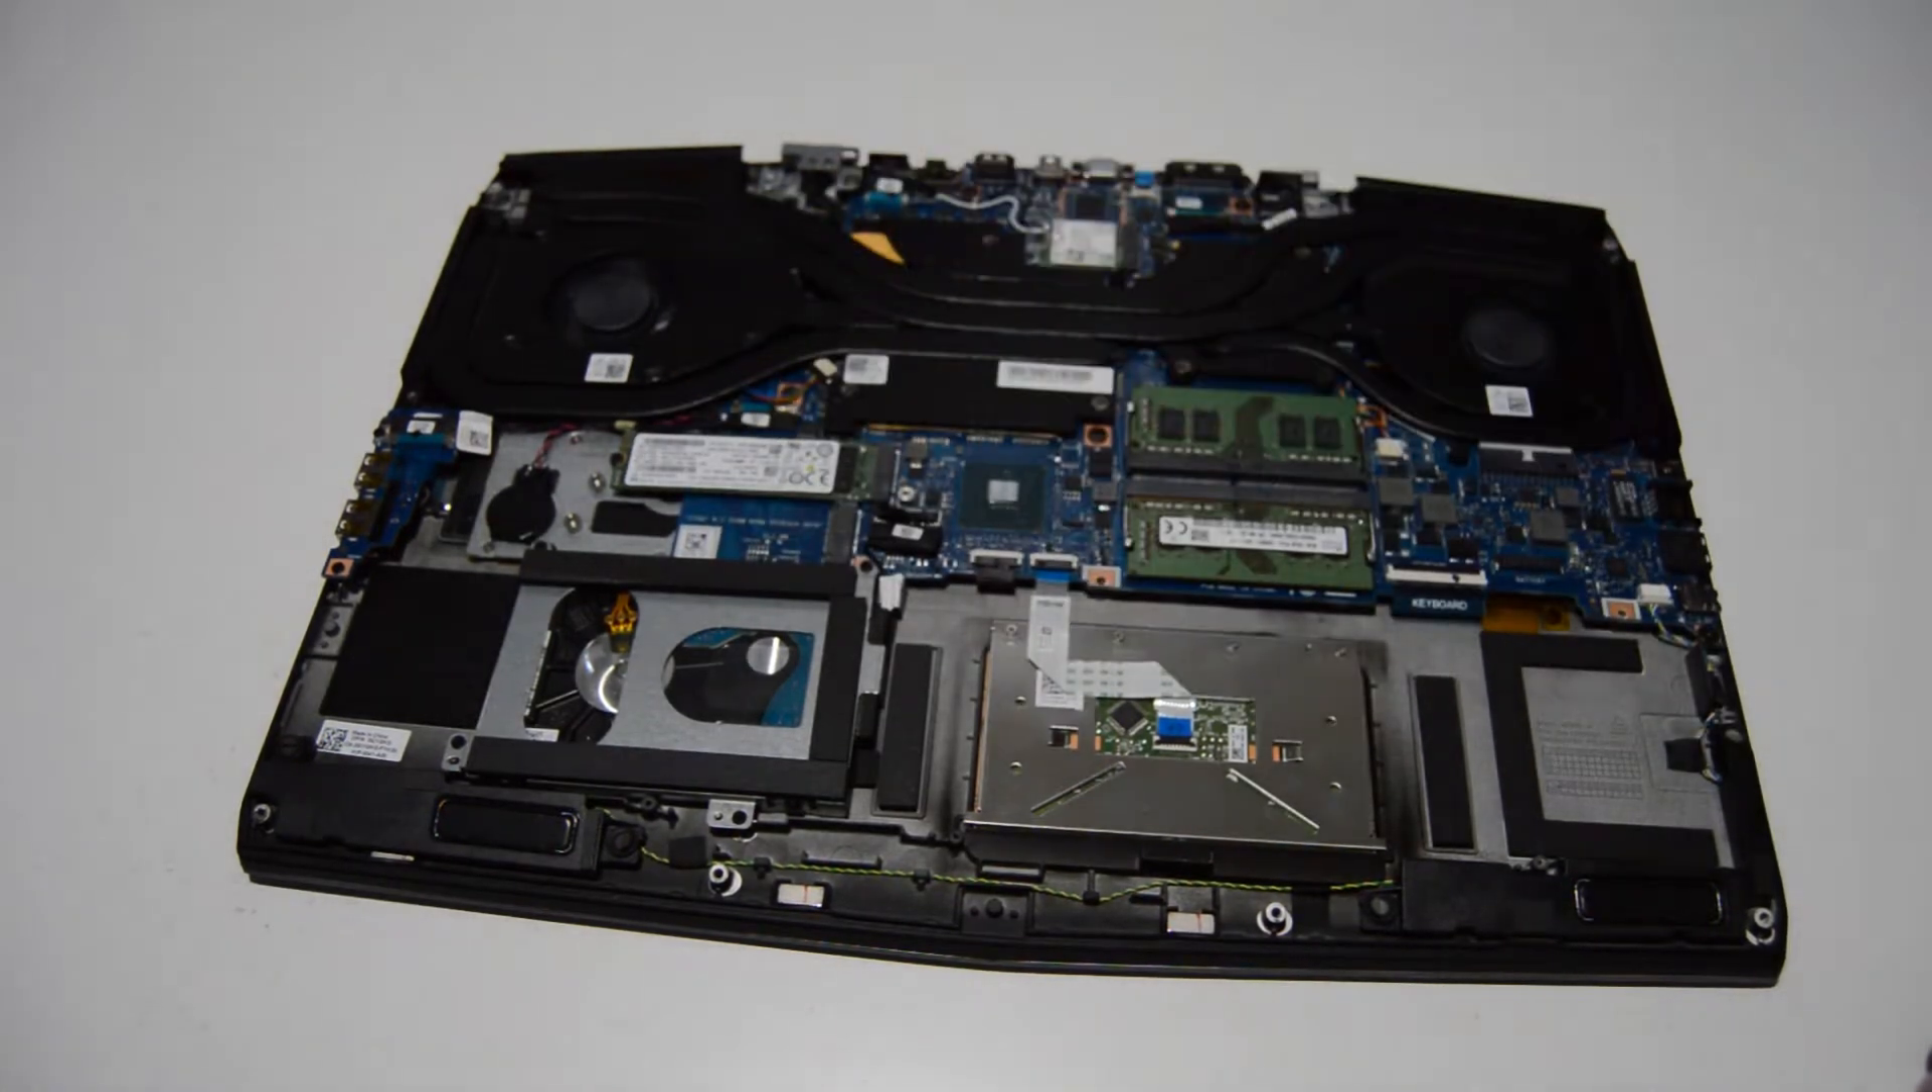So once you have that bottom case off it looks like it'll be pretty easy to get to anything you need except for of course the keyboard which is buried under everything.